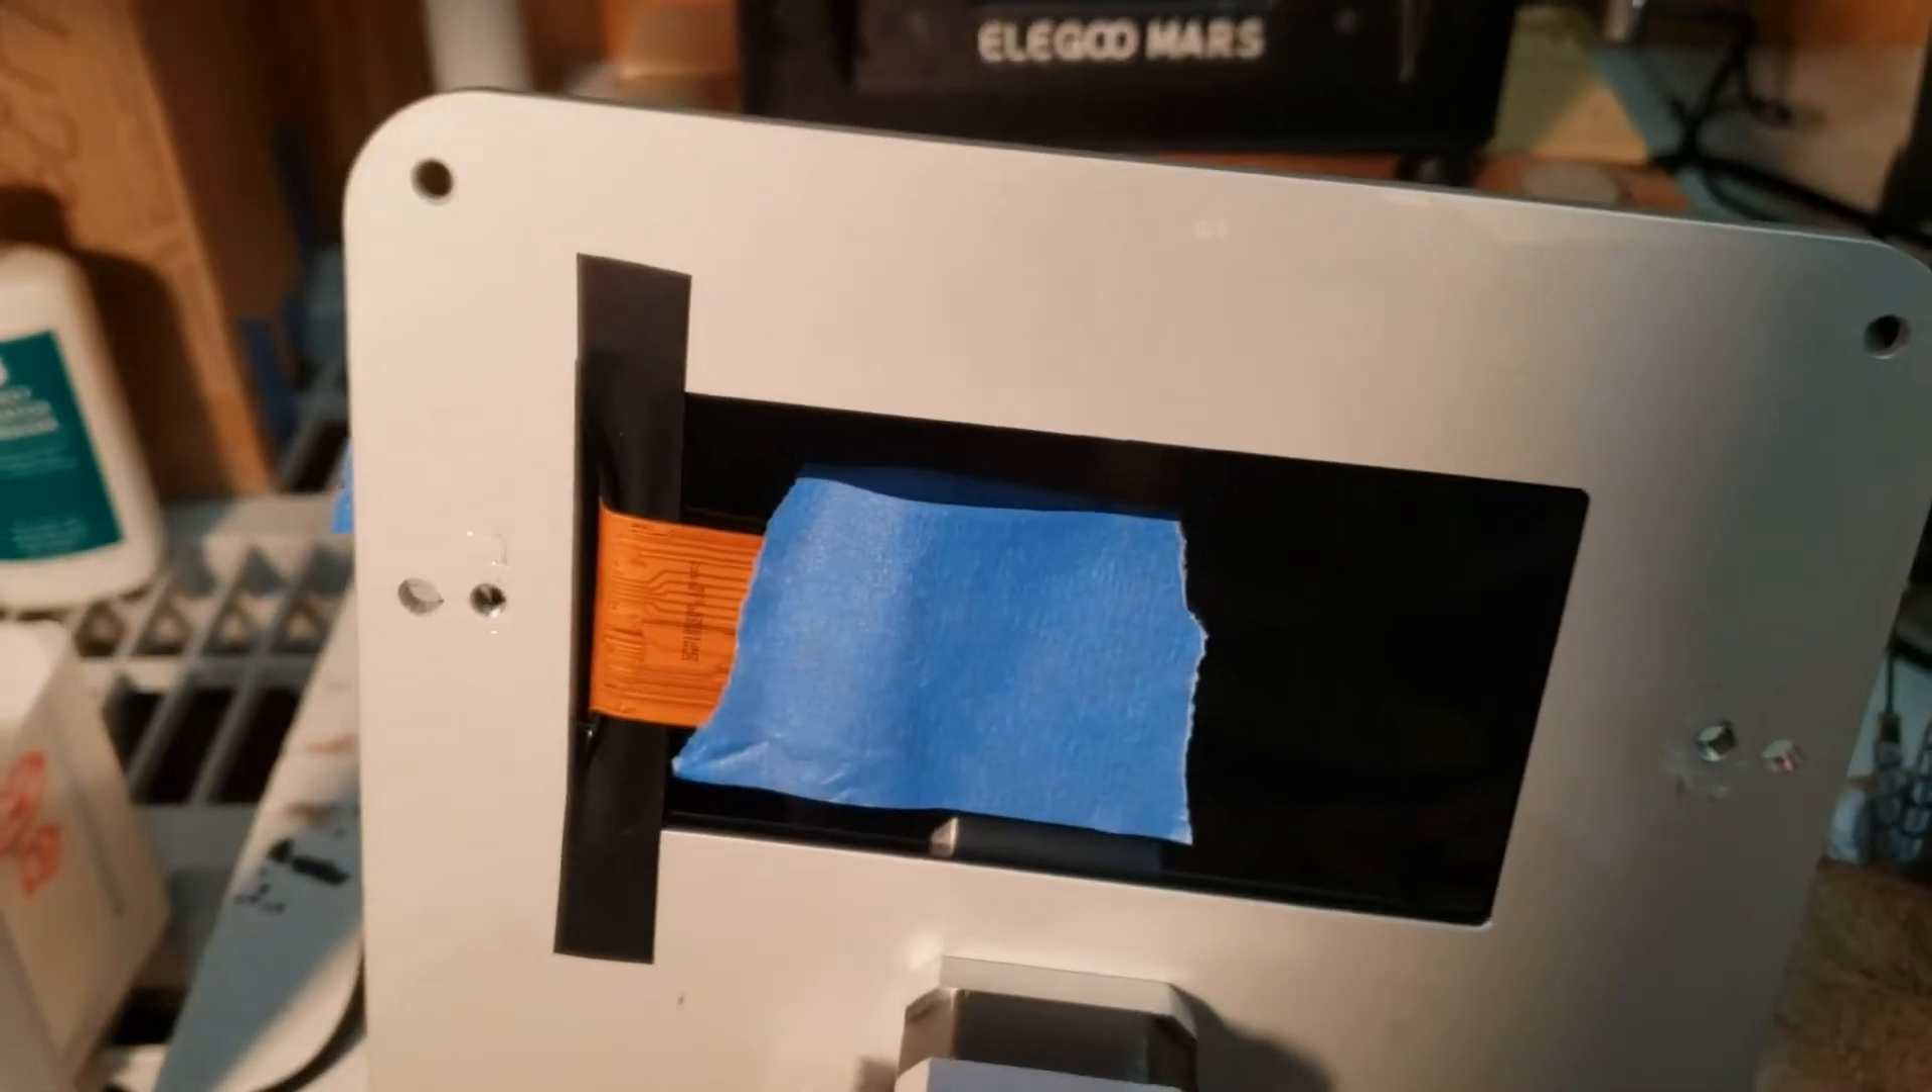On the bottom I just taped back the uh the ribbon cable for the lcd.